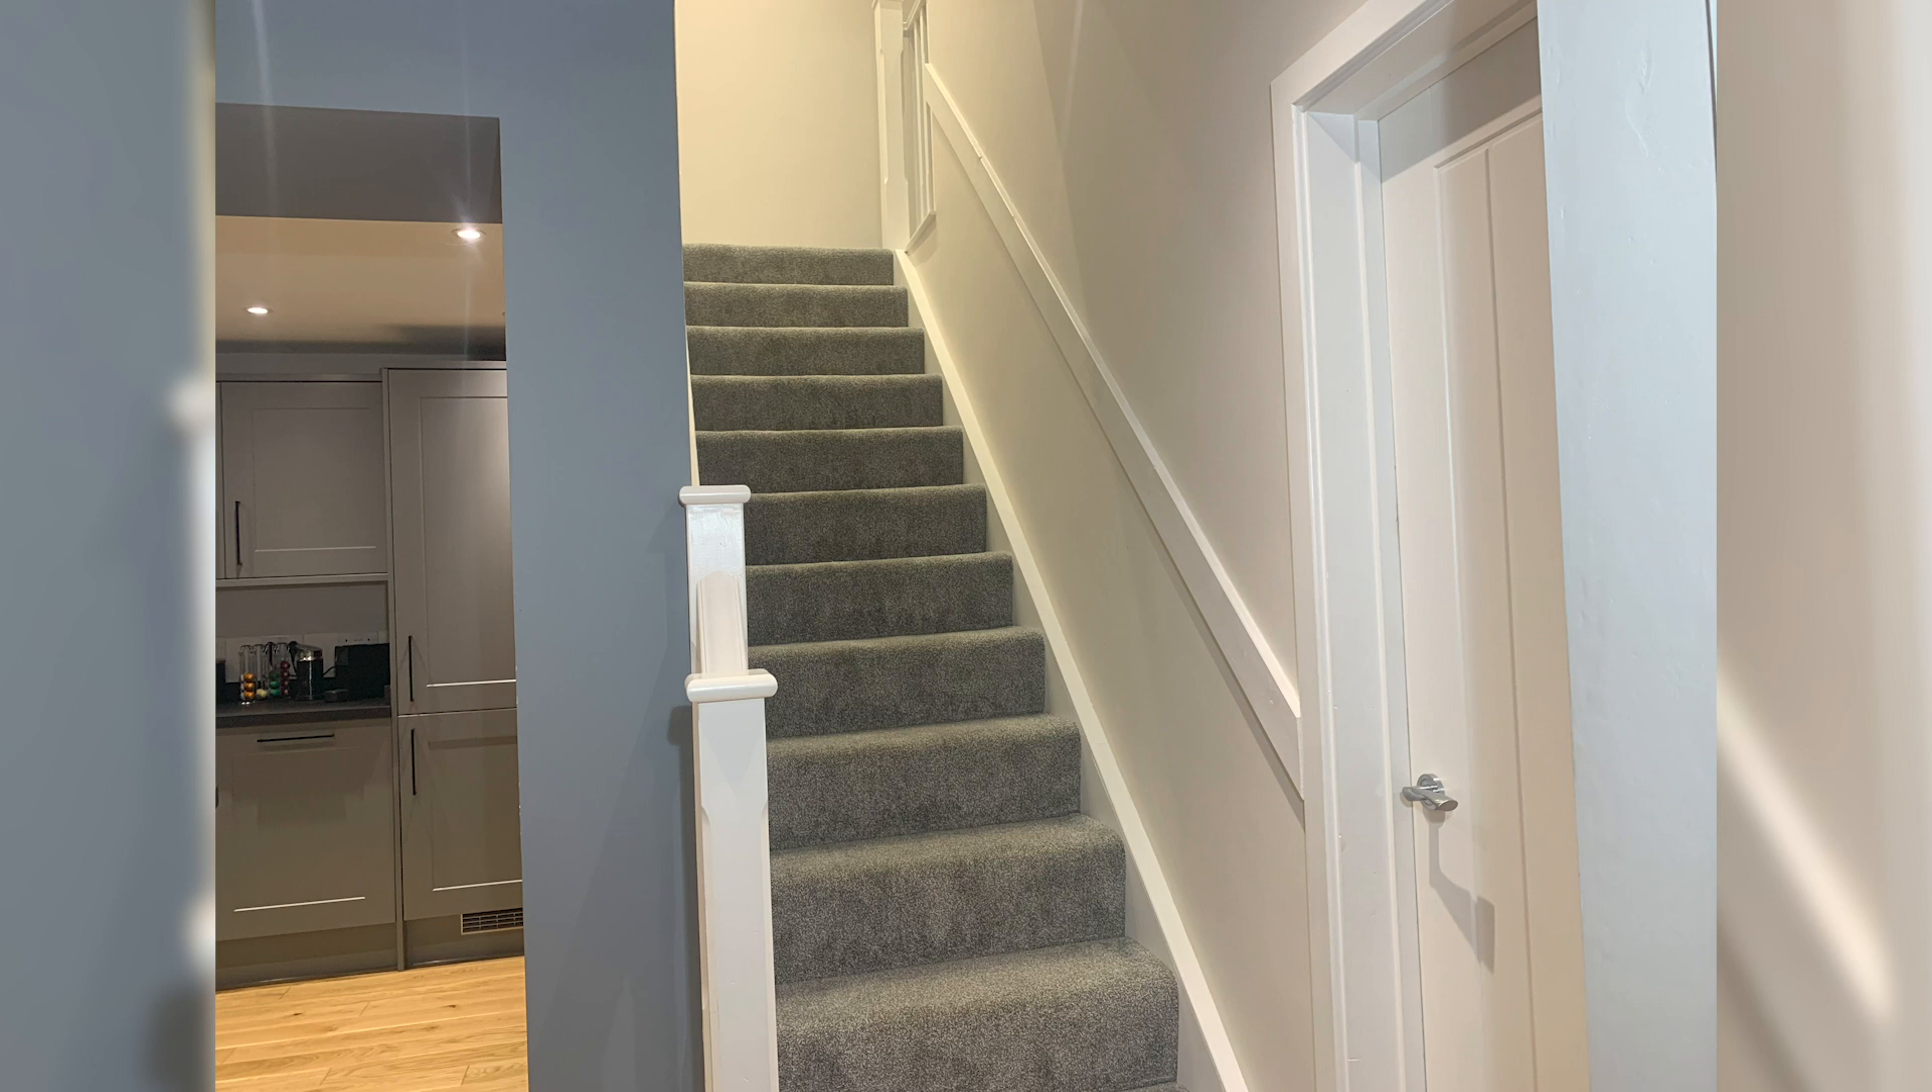Still got the handrail to put up the stairs. I've put the backing board, but I've got to get some brackets and some handrail to go up there.